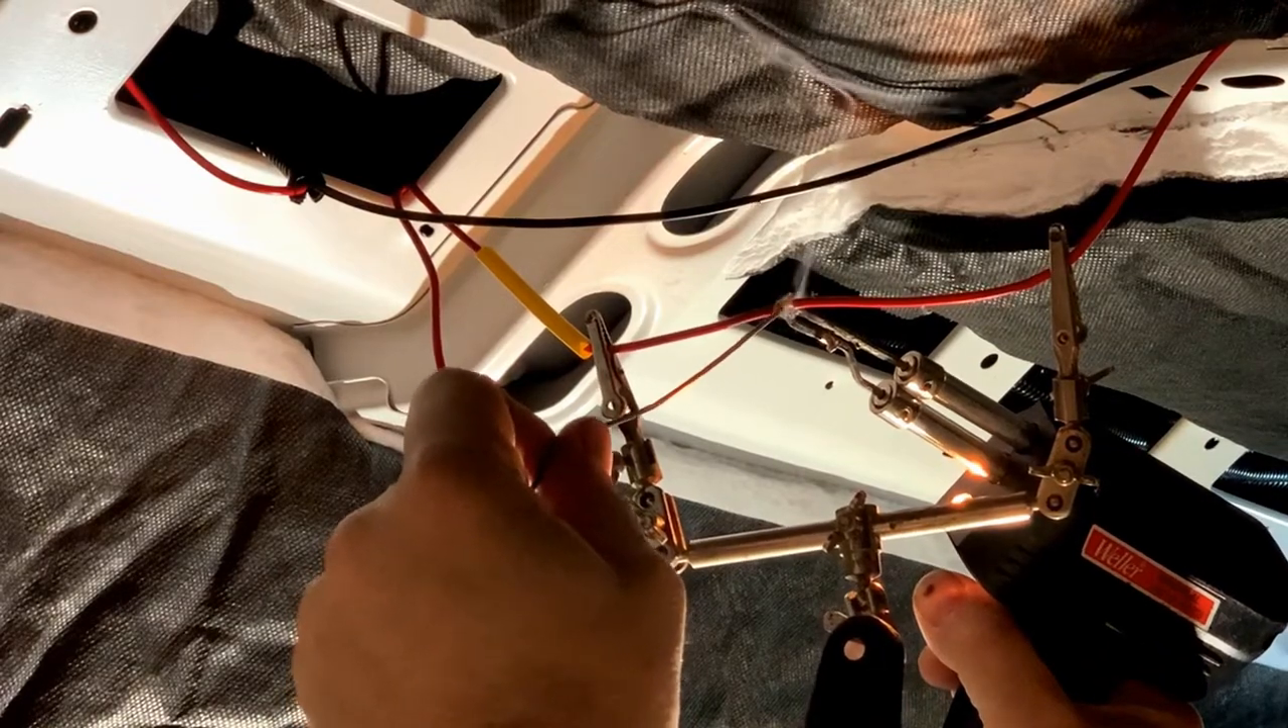If you look closely, you'll see that I've already slipped the heat shrink tube on before I started the soldering.